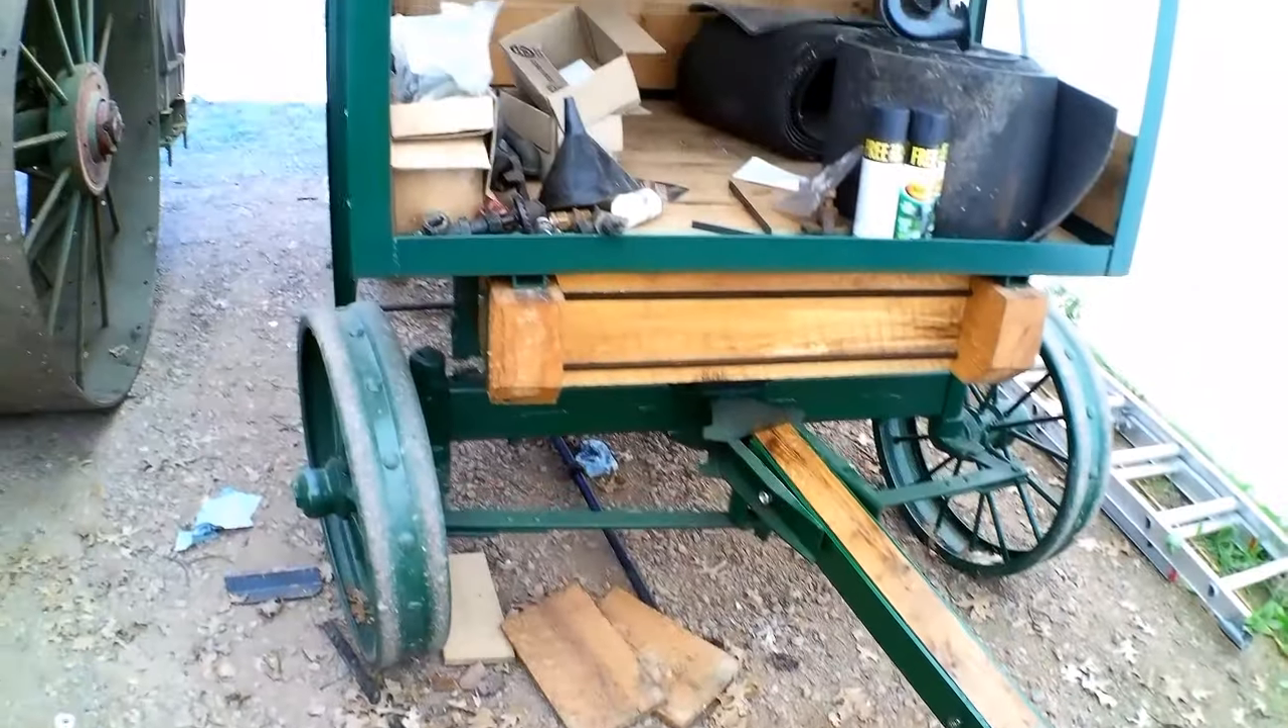There's the tongue we just made, right there, all installed.